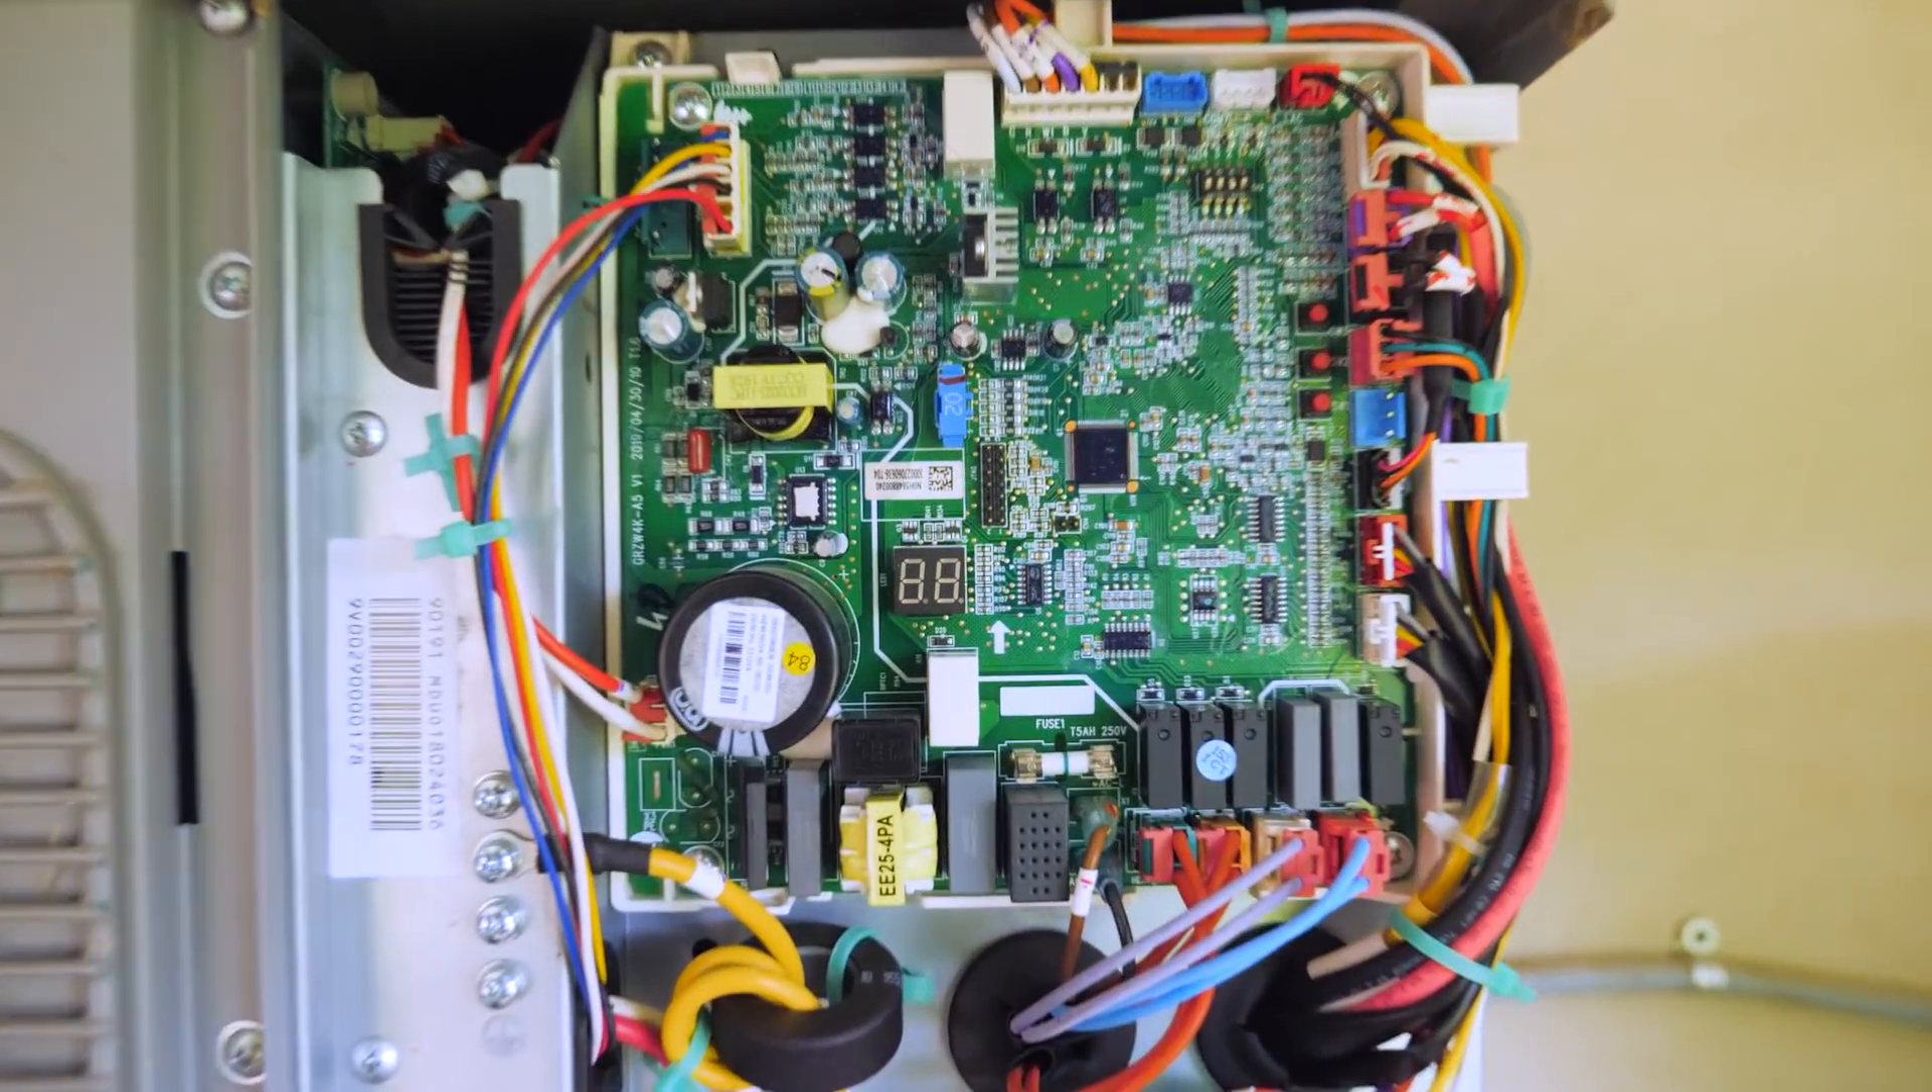All right, I got the cover off and here's the control board.